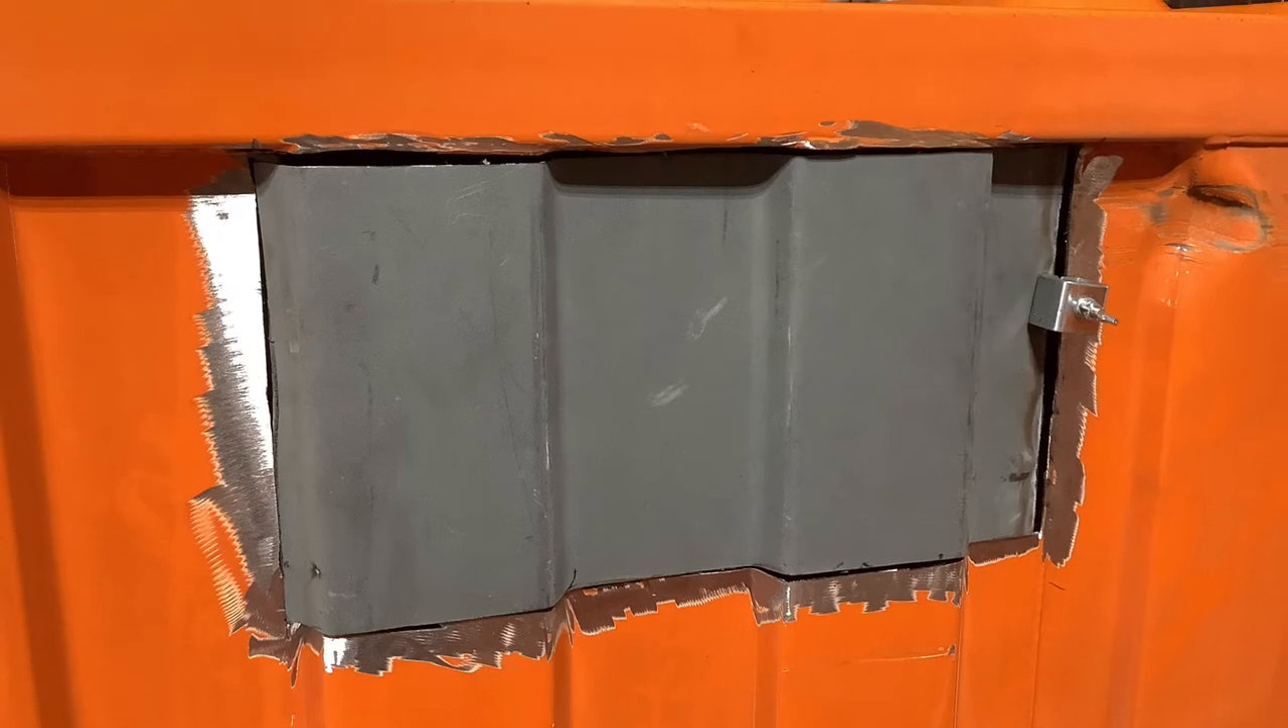Here's the new piece installed, lined up and held in place with the butt welding clamp.